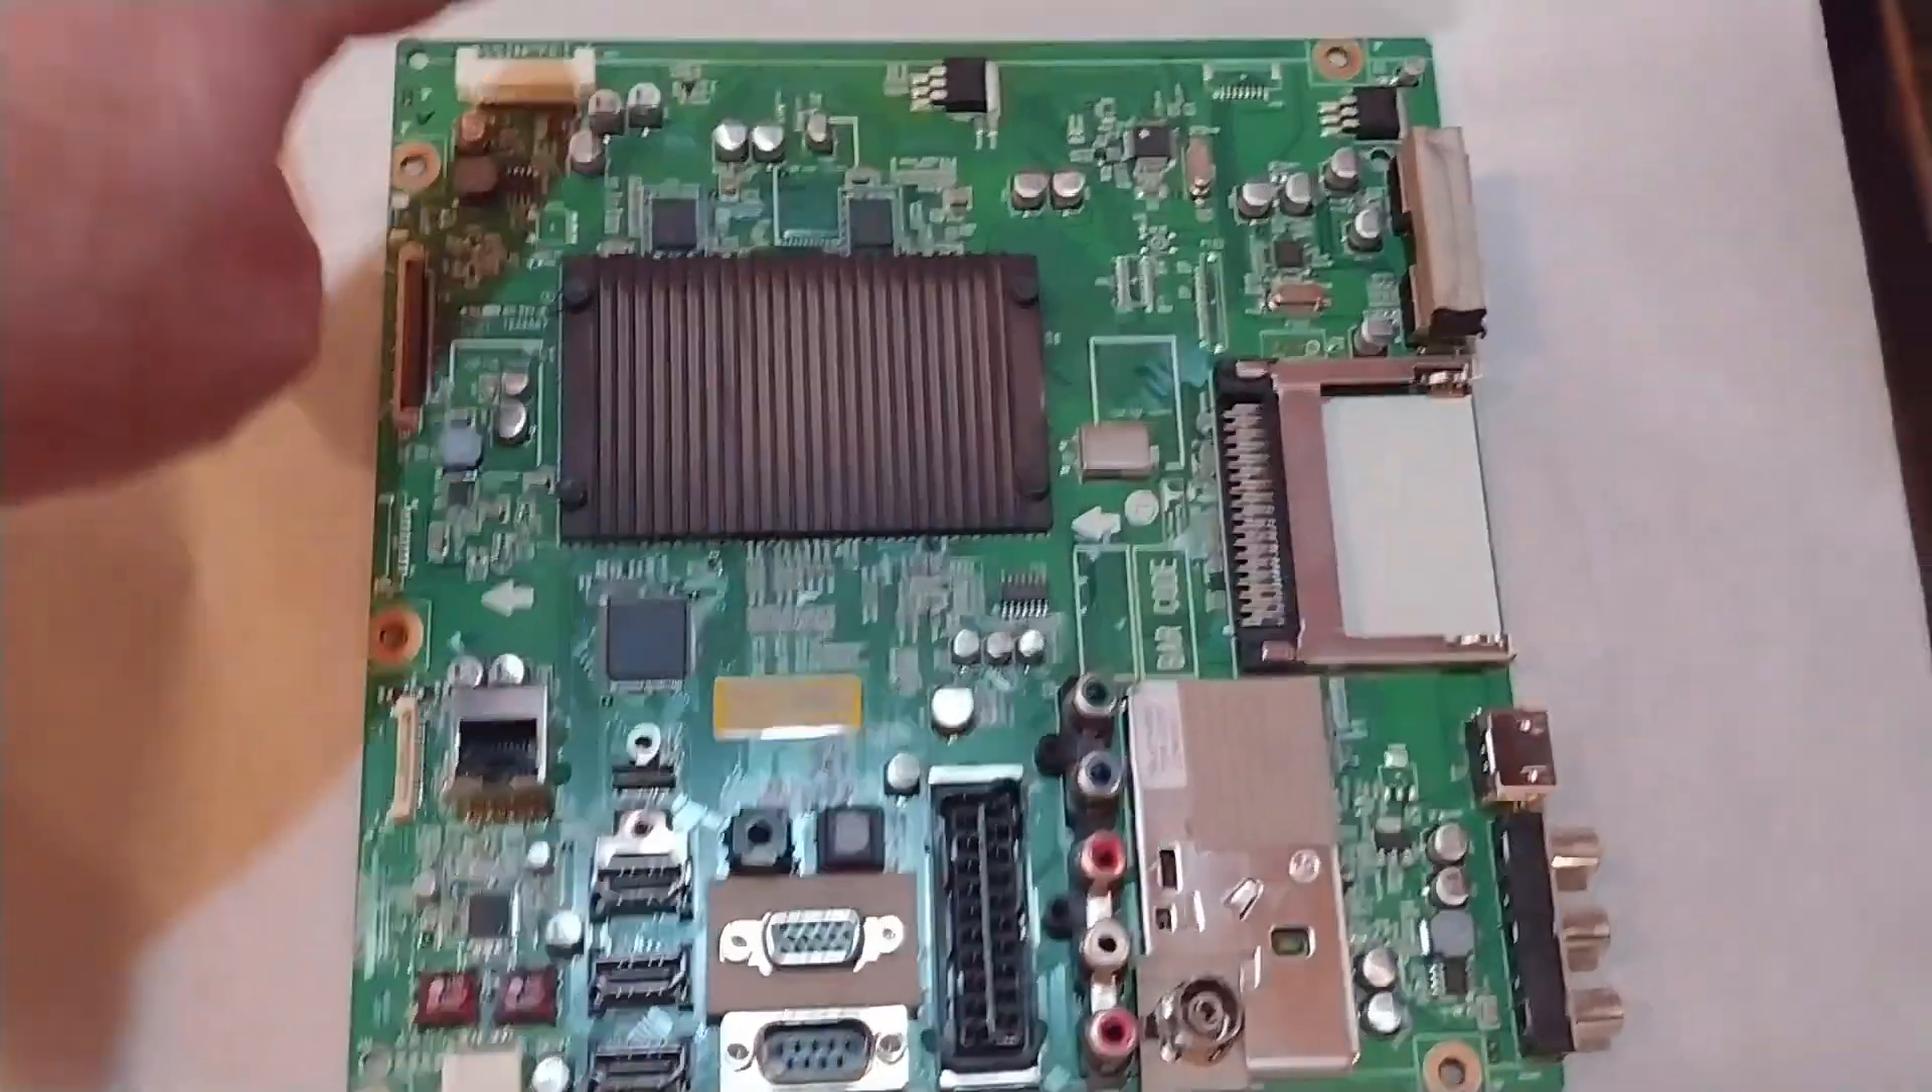So, I've taken the main board off. I've obviously removed all of the ribbons and the other sockets that were attached.